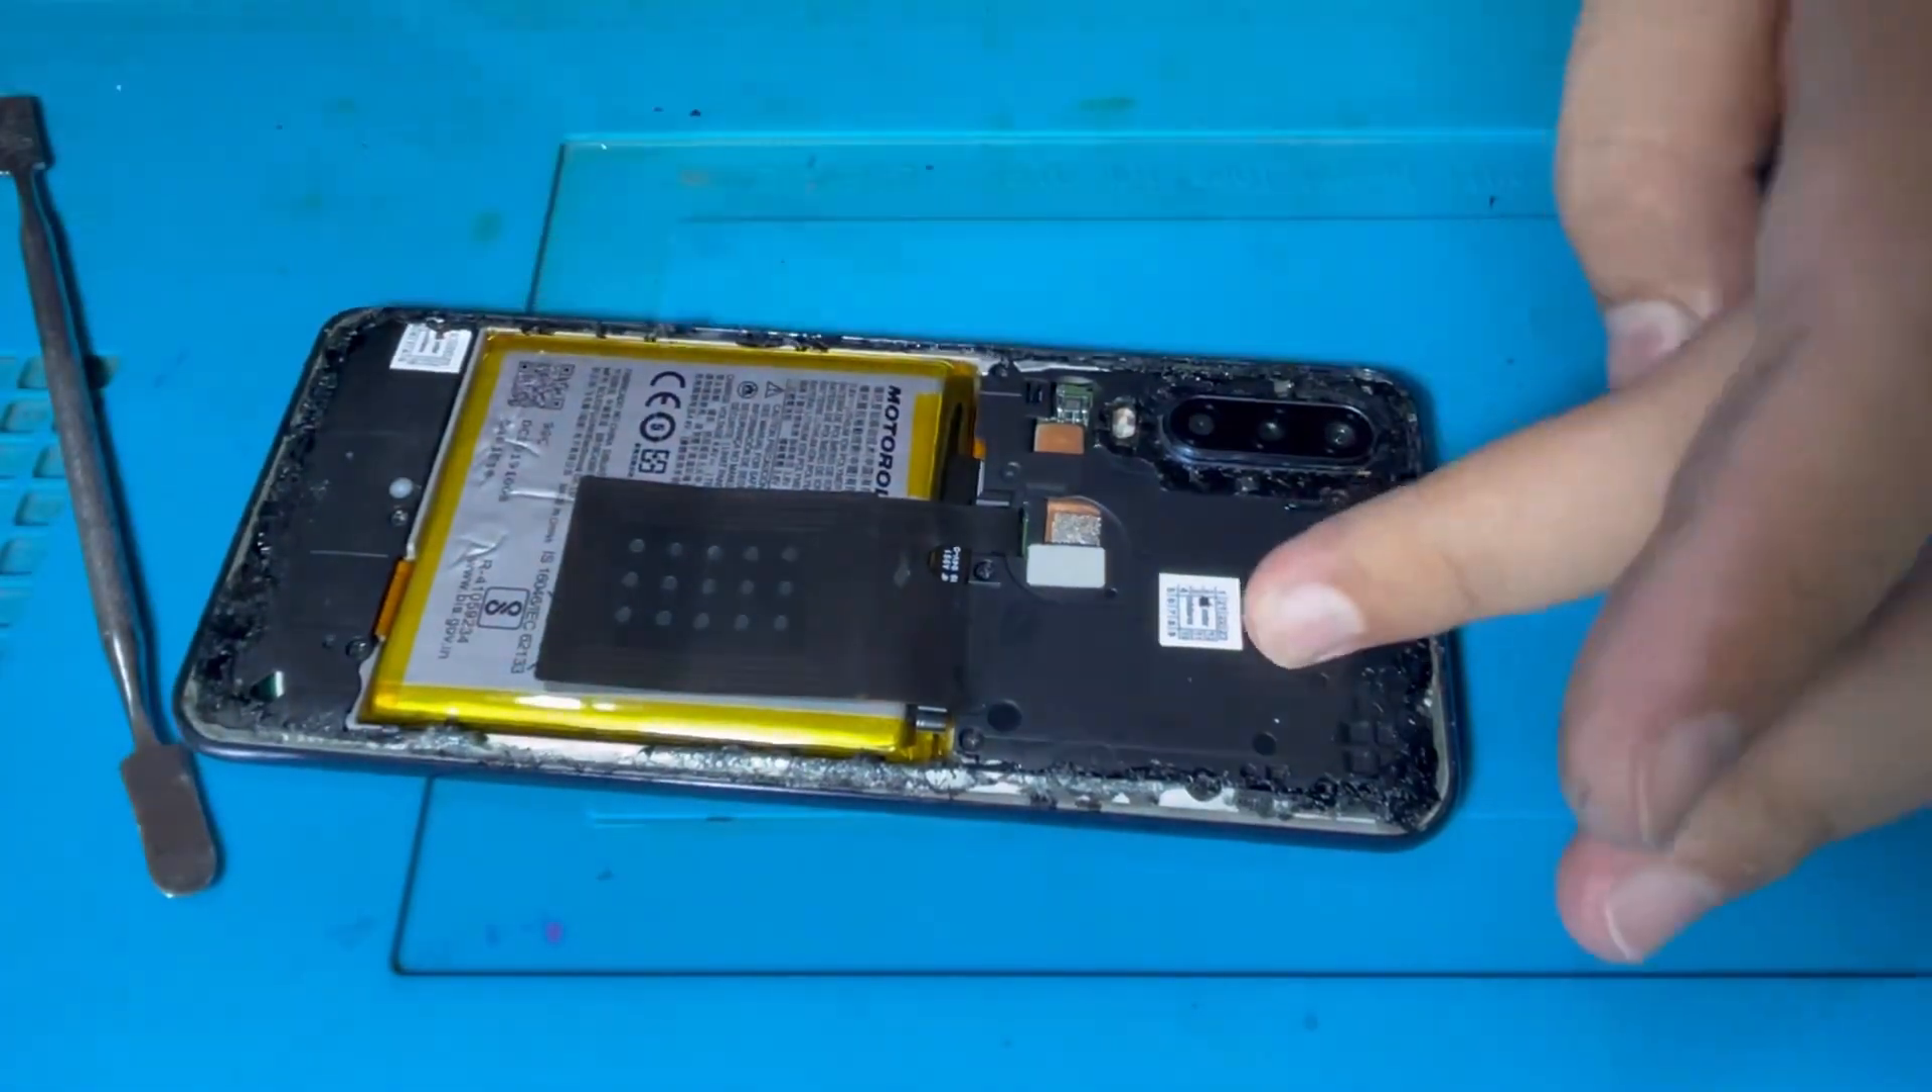Então aqui a gente já tem a tampa retirada, tá?